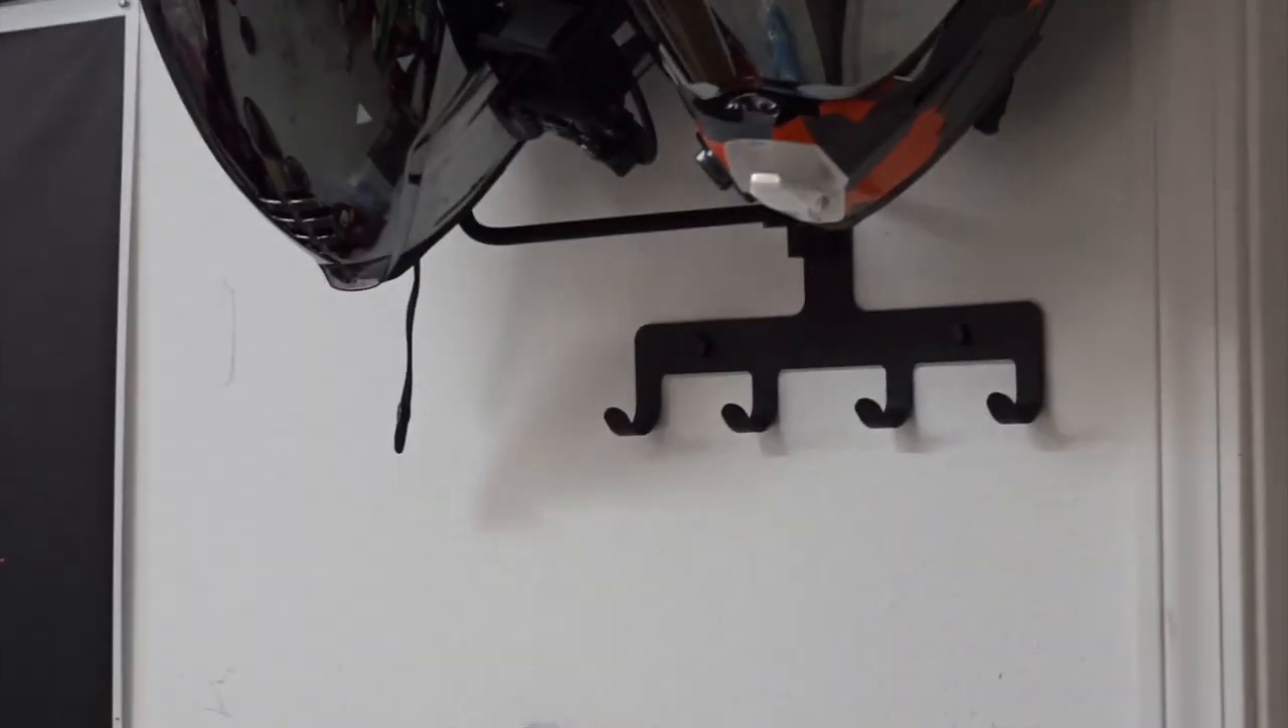The helmet rack is put on. The helmets are on.